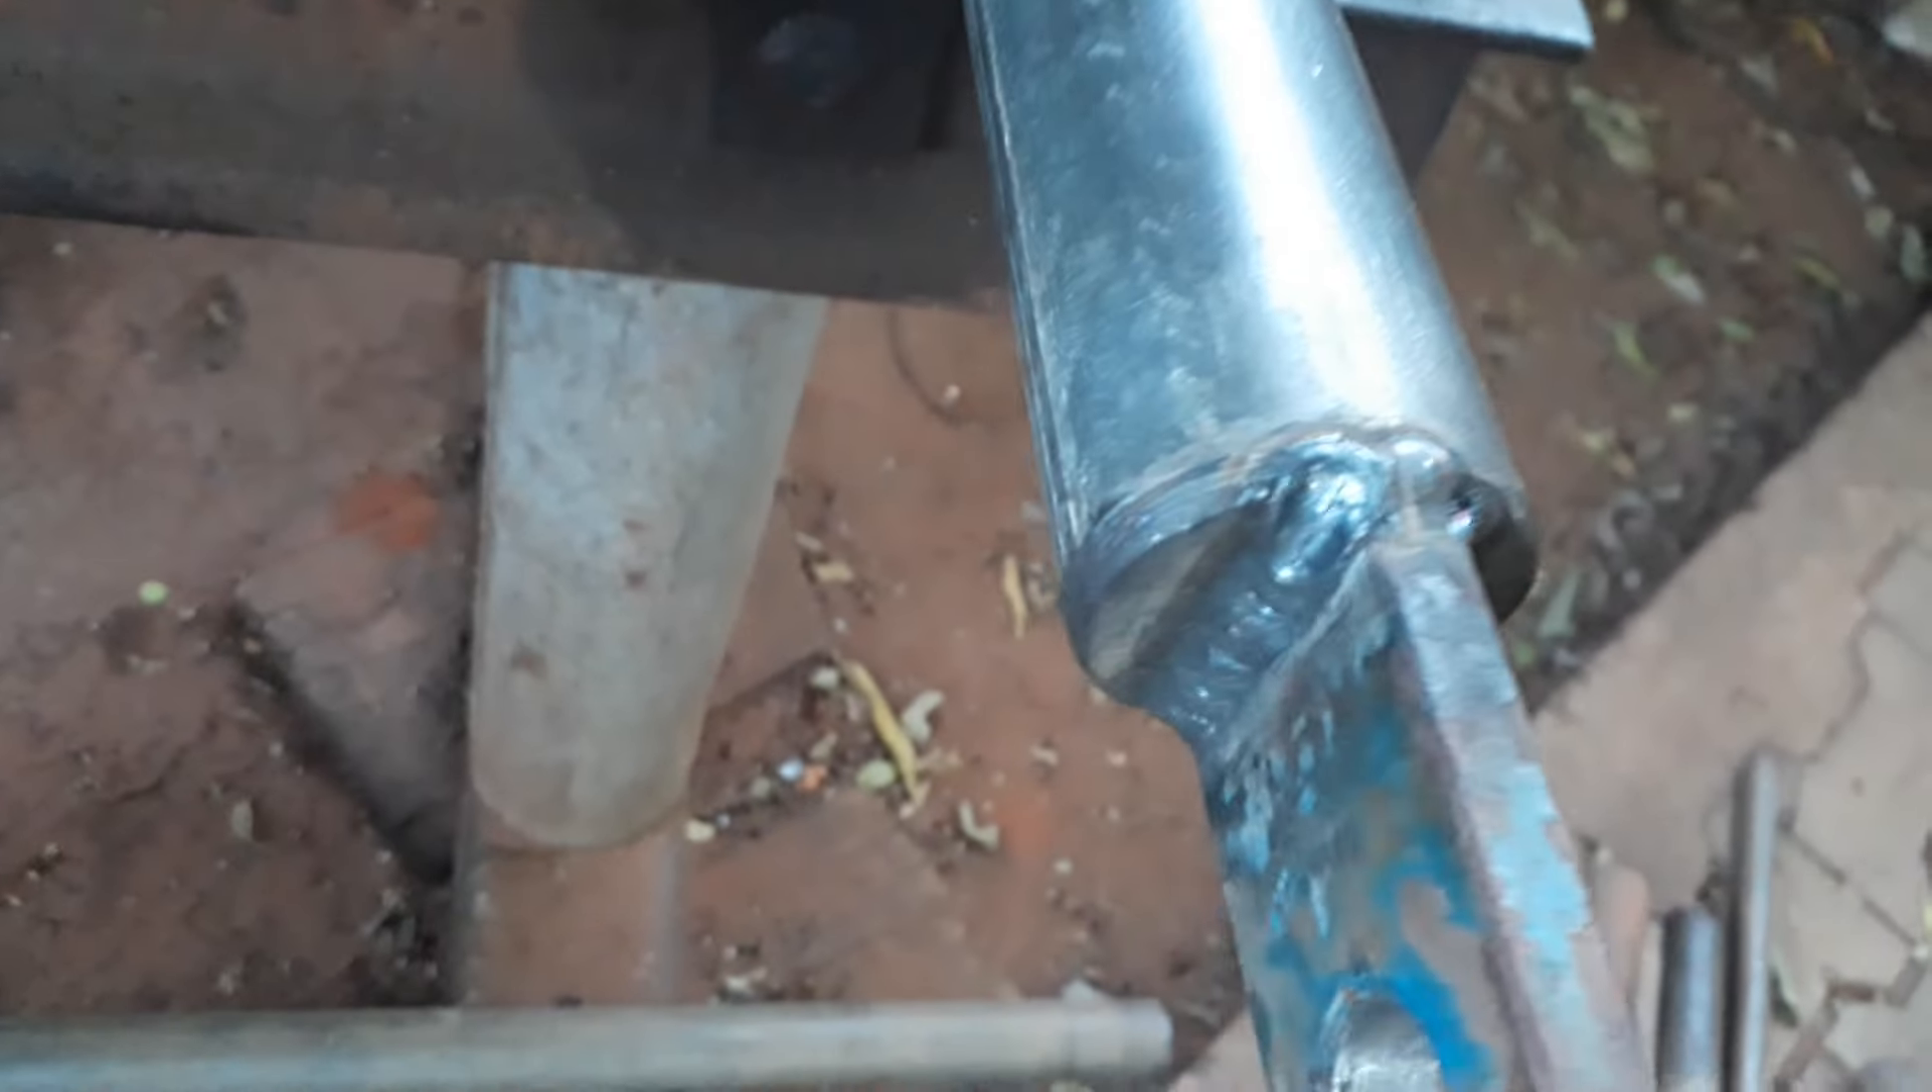O garfo da moto aqui já soldei né olha só olha como ficou boa.